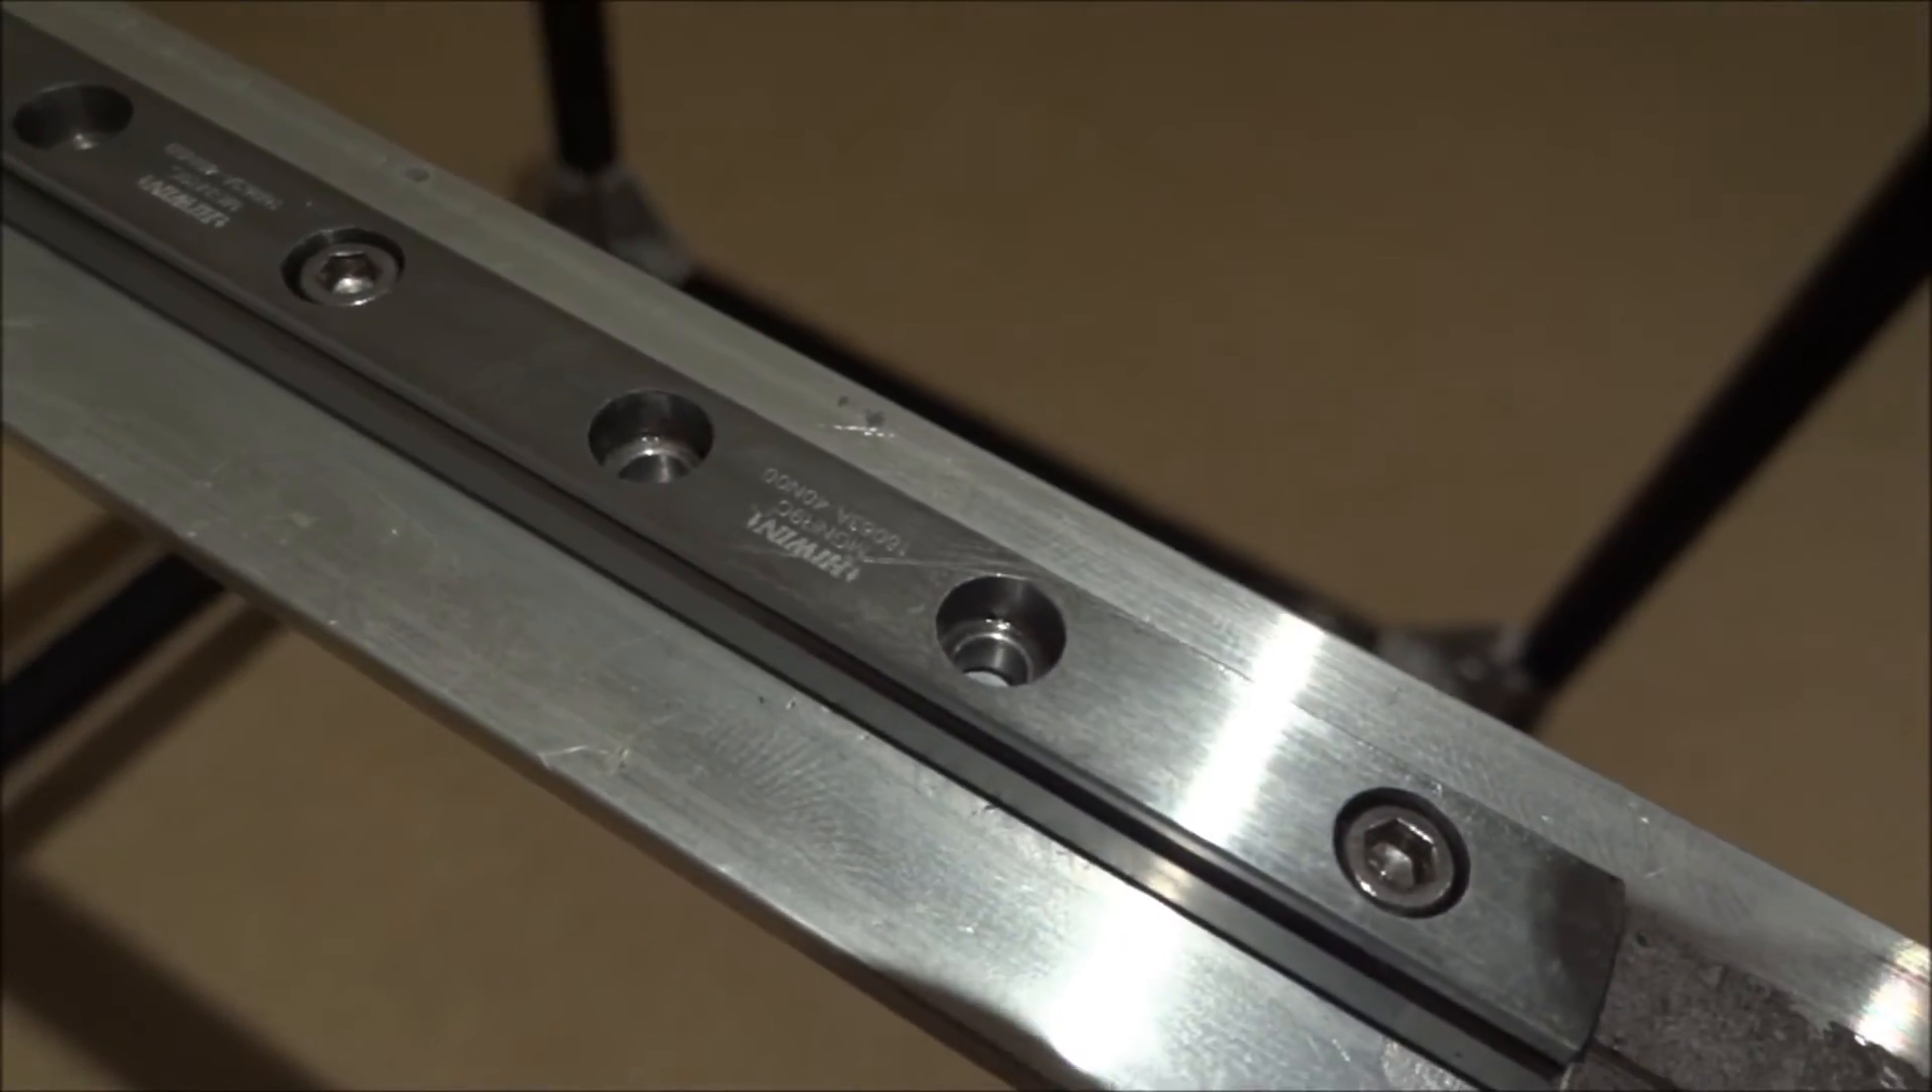I've threaded that and I've got a few M3 bolts, not in every hole but in every three going through and it's really quiet.